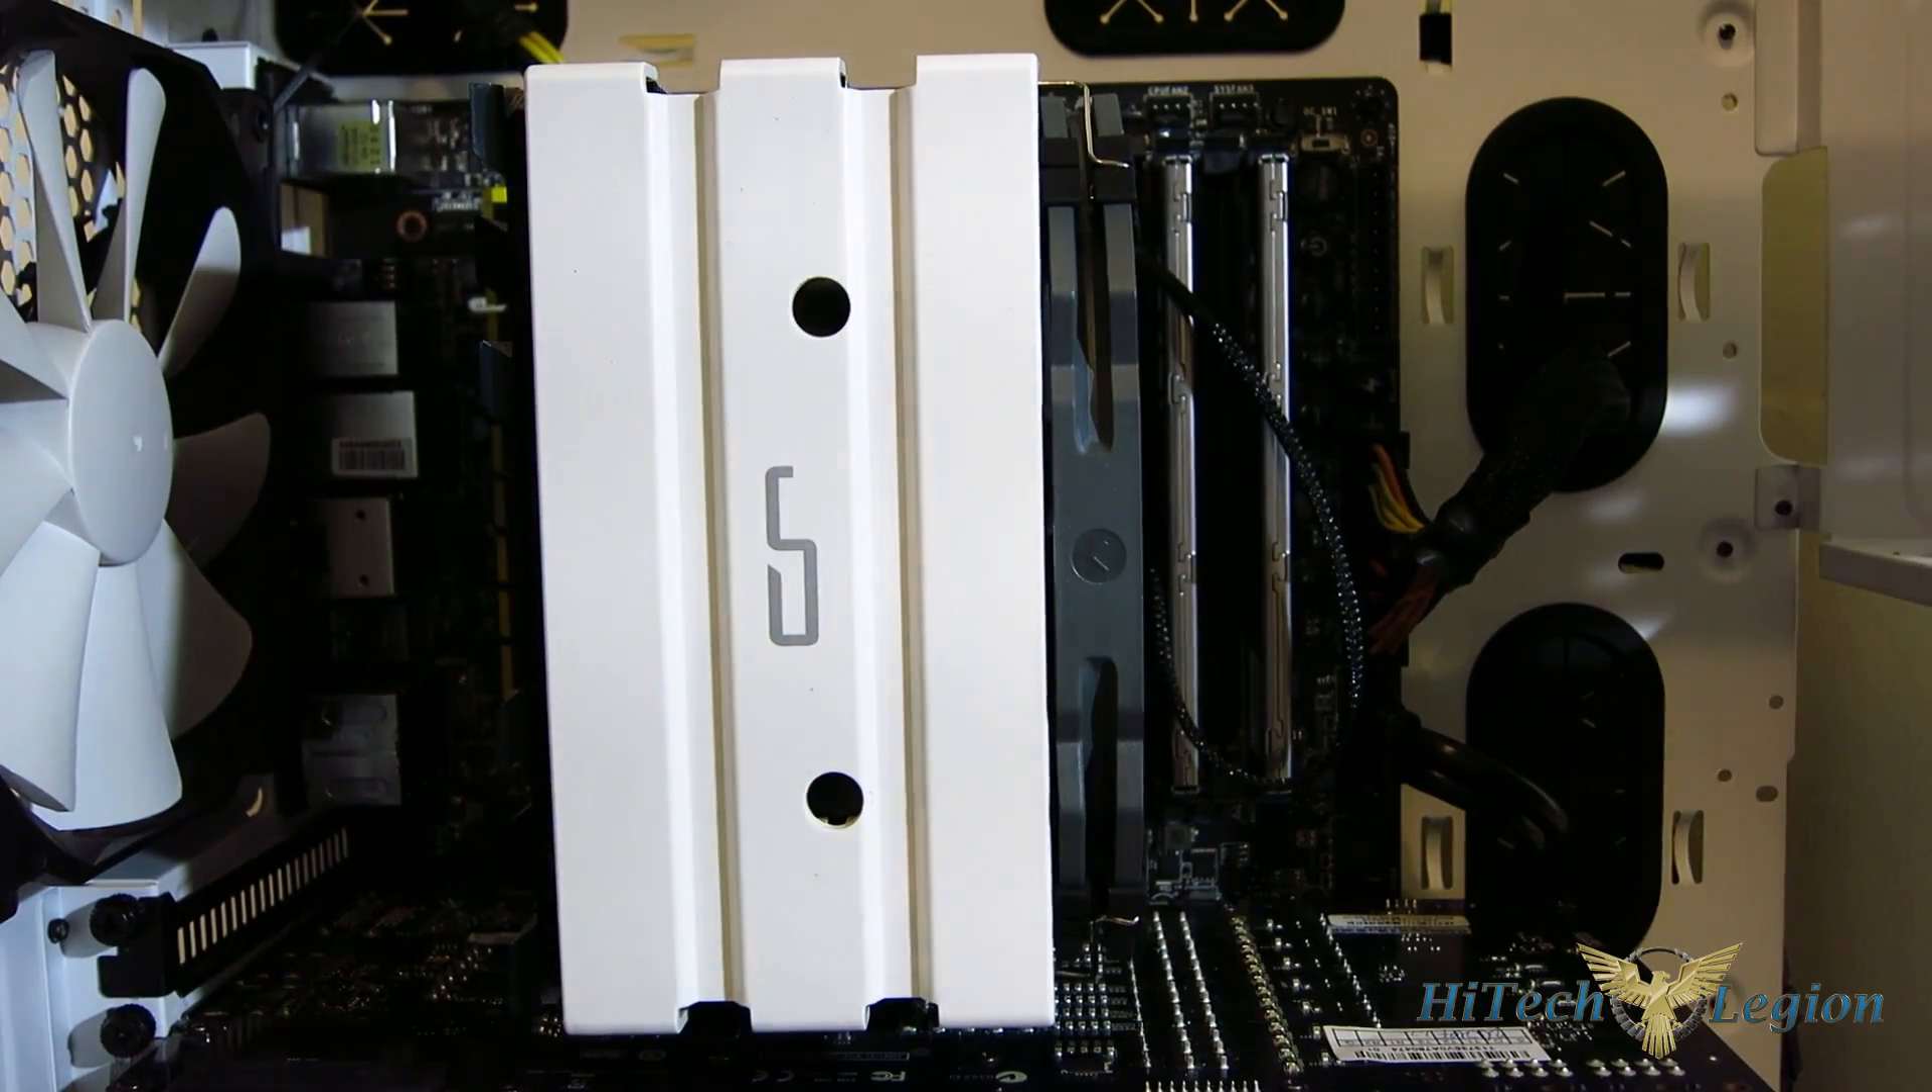And the H5 is installed. As you see, really good looking cooler in the case.